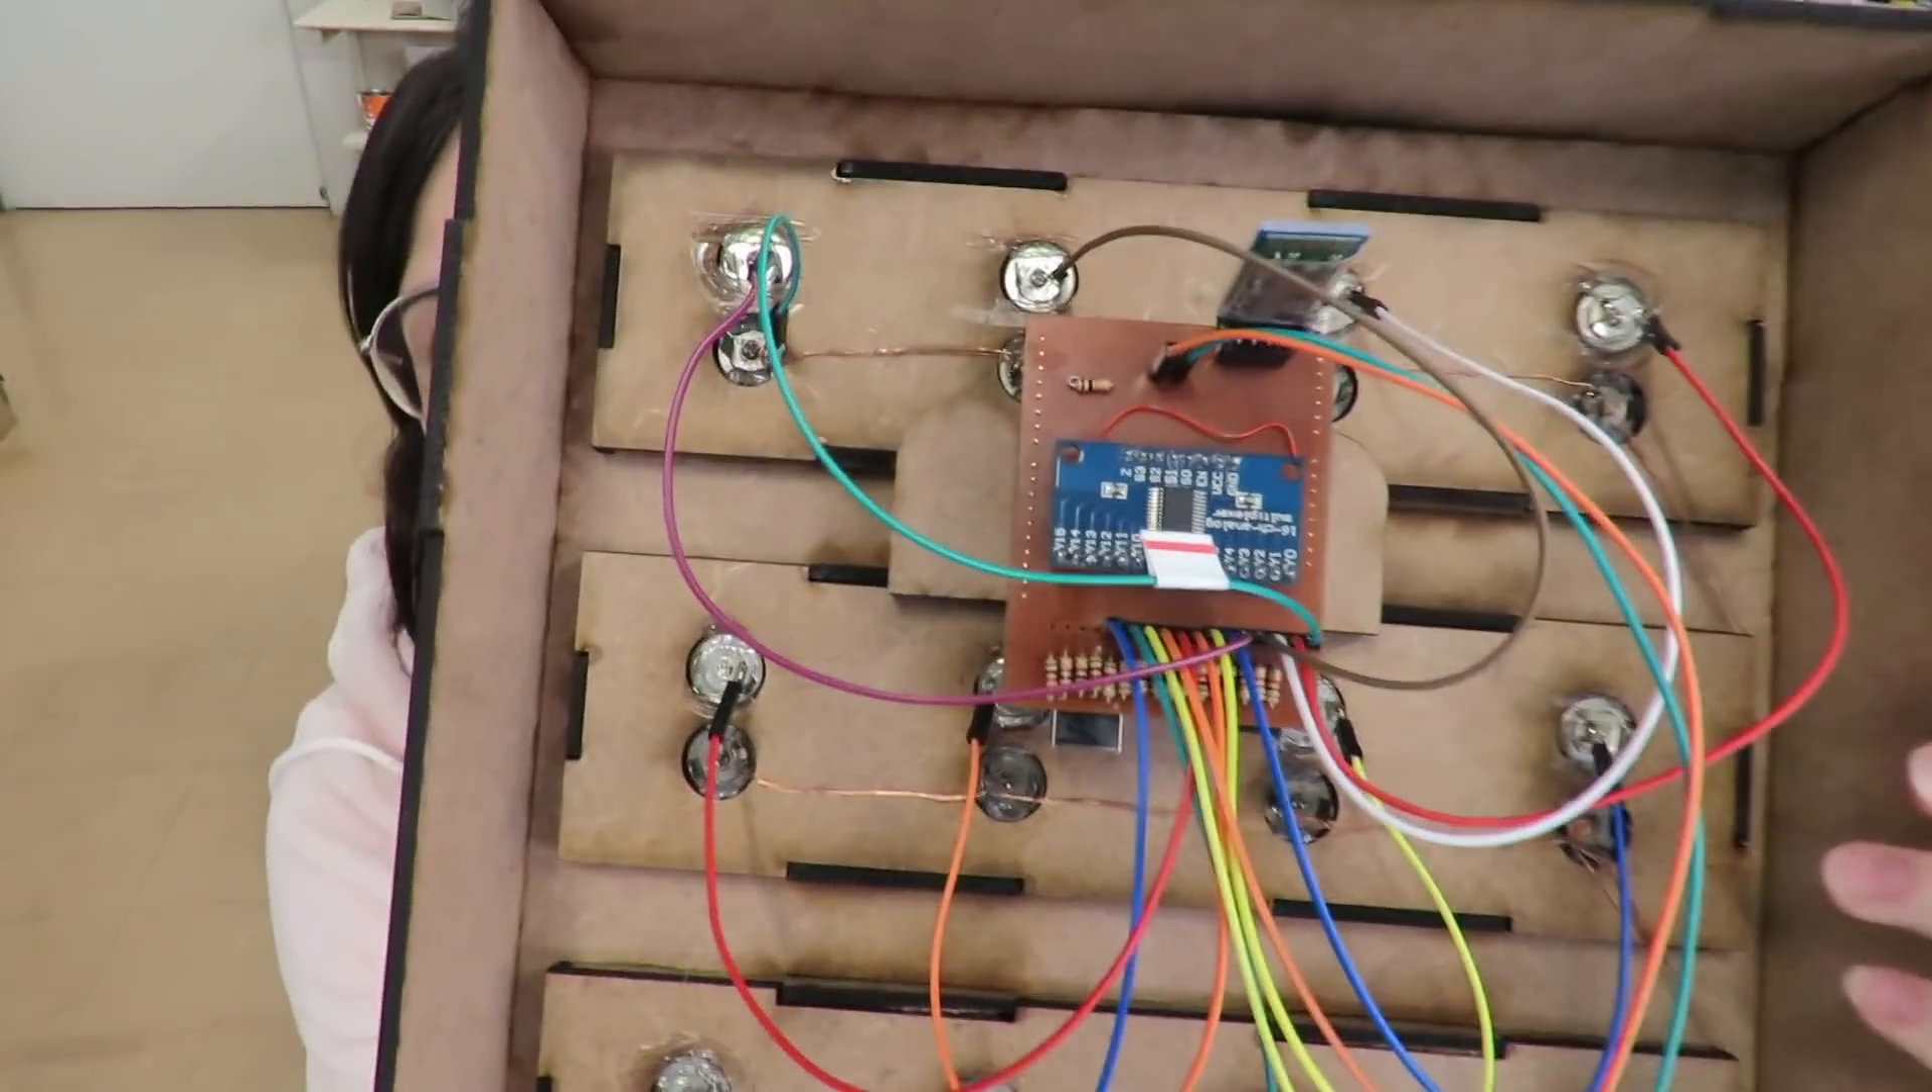Ó, vocês podem ver que a plaquinha está aqui atrás. Já está montada.